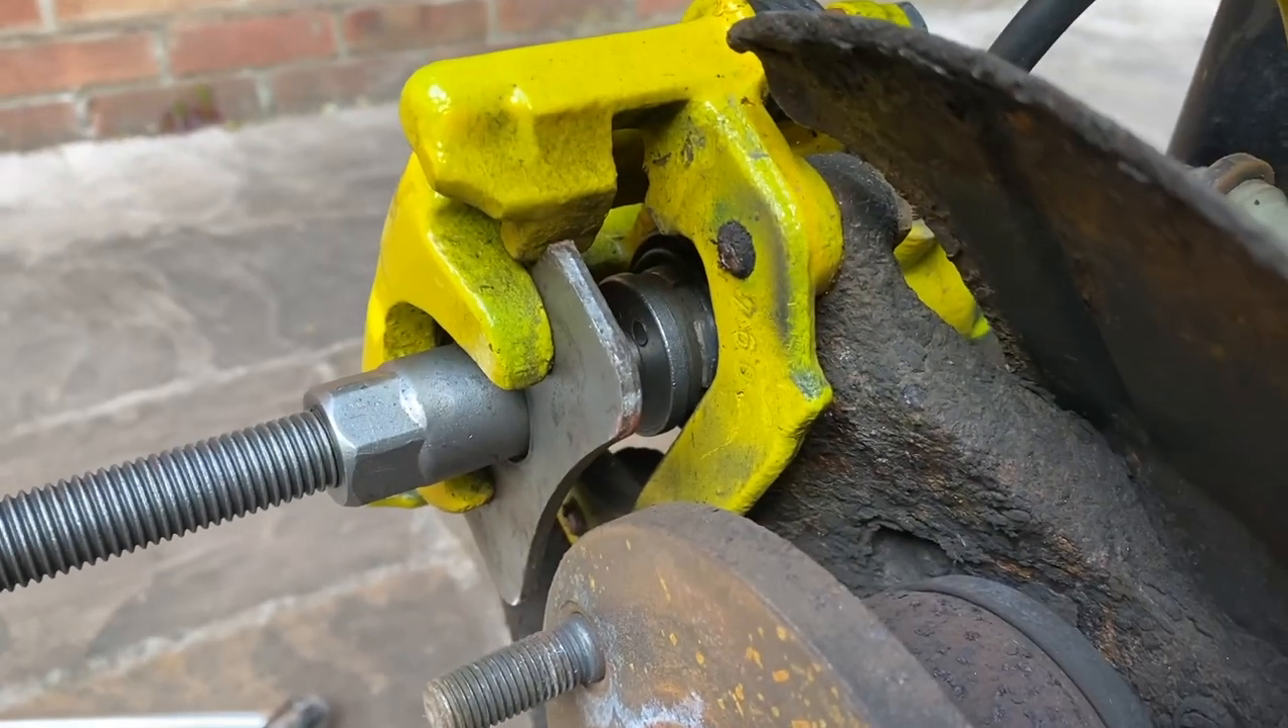So yeah that's the tool nicely in place.